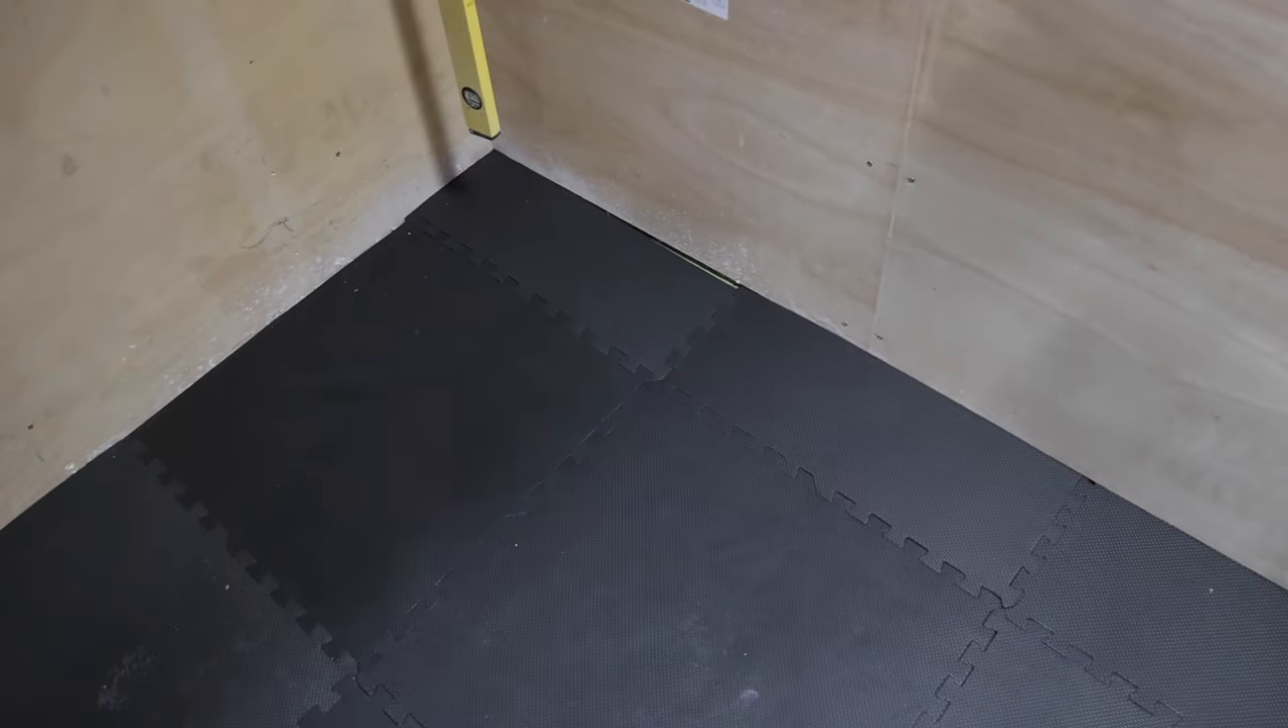I've finally got the floor finished uh using the e eva foam.